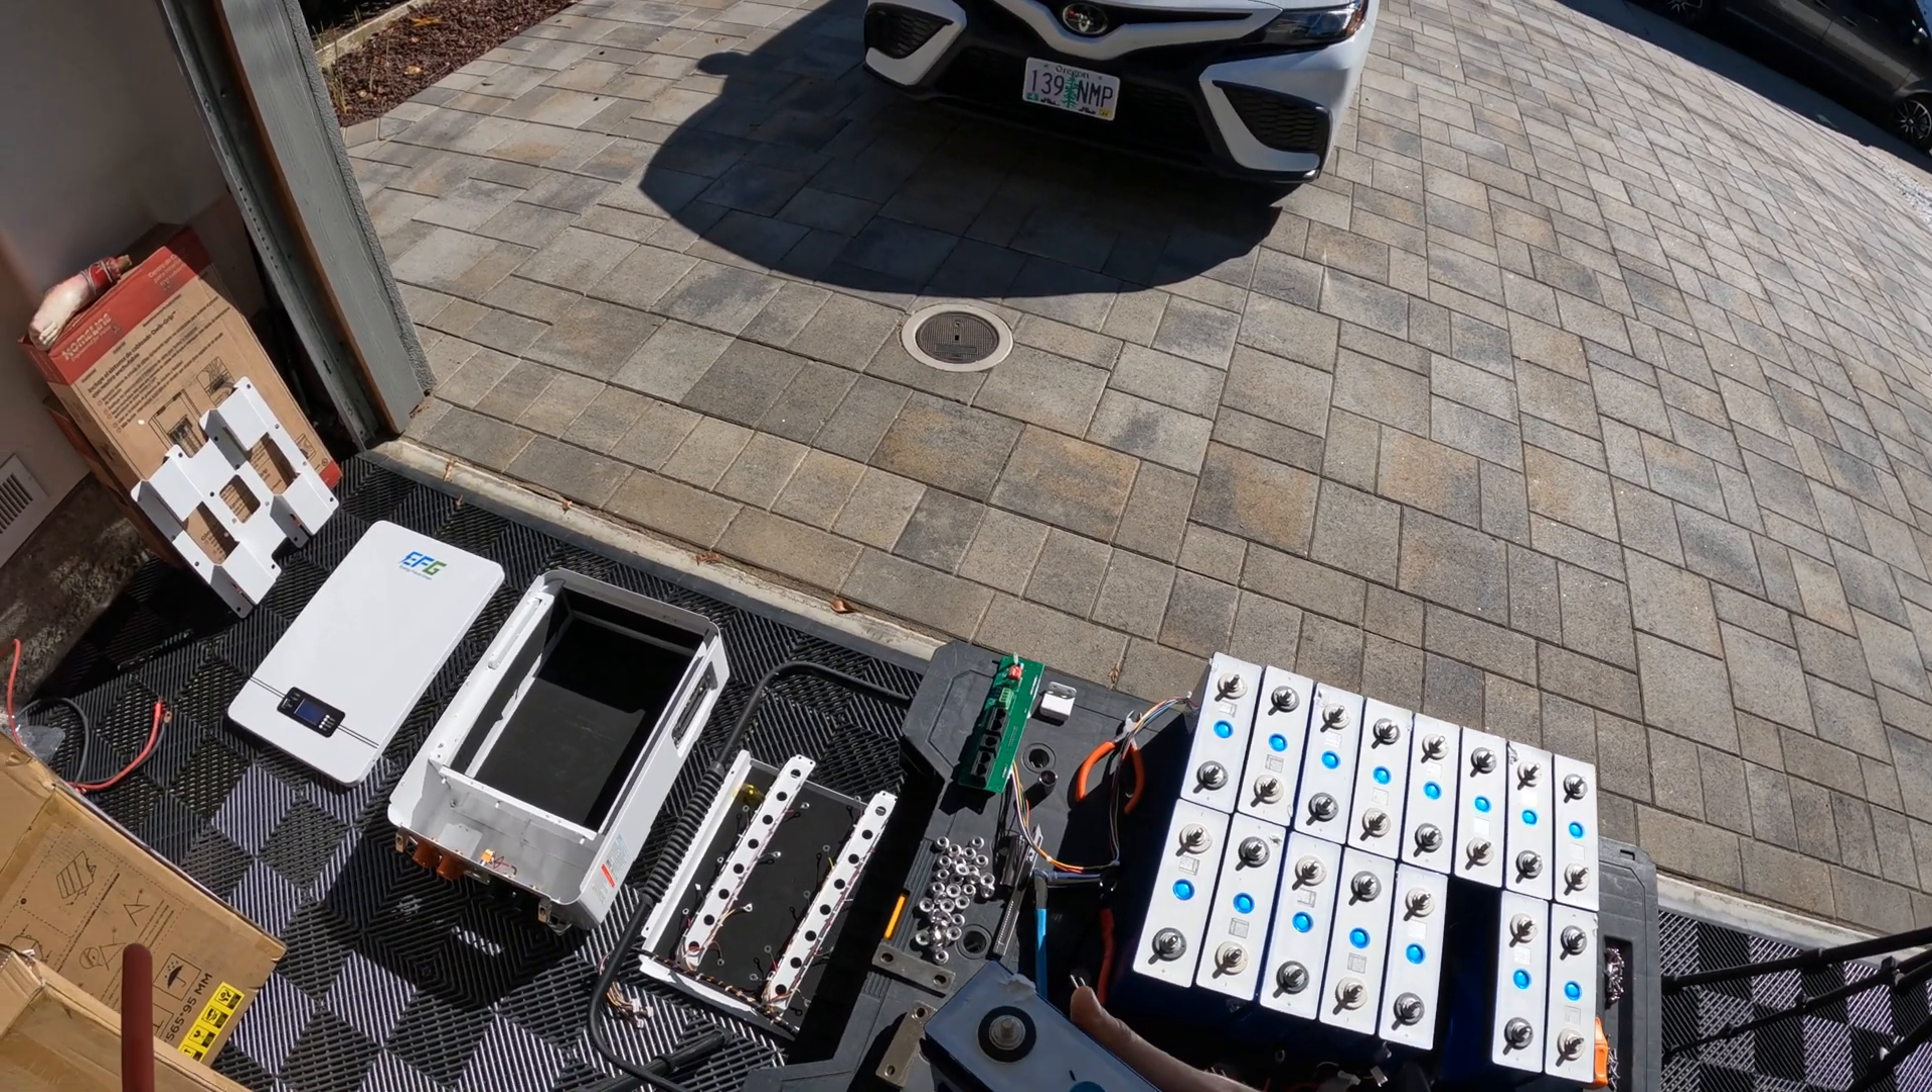And here's a battery fully disassembled we have 16 cells.